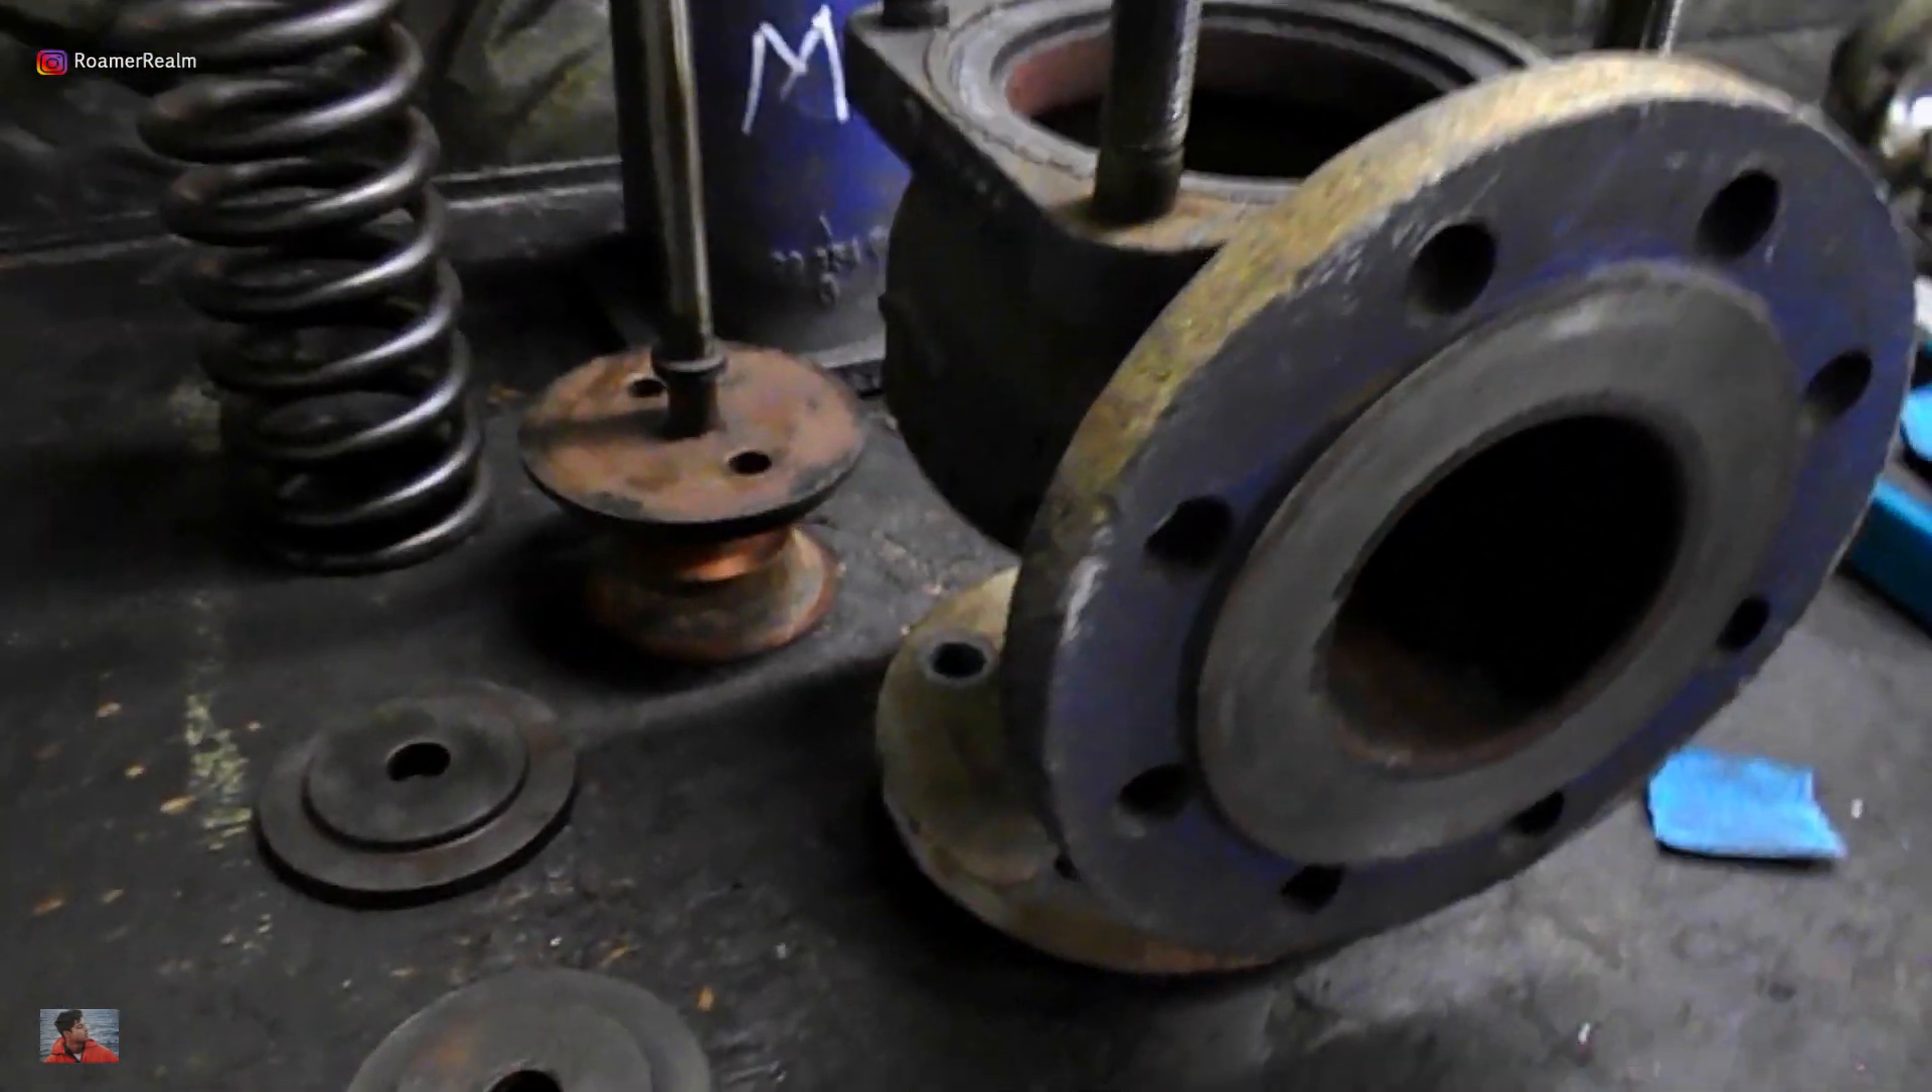I've dismantled the safety valve and here you can see the components laying on the workshop table.